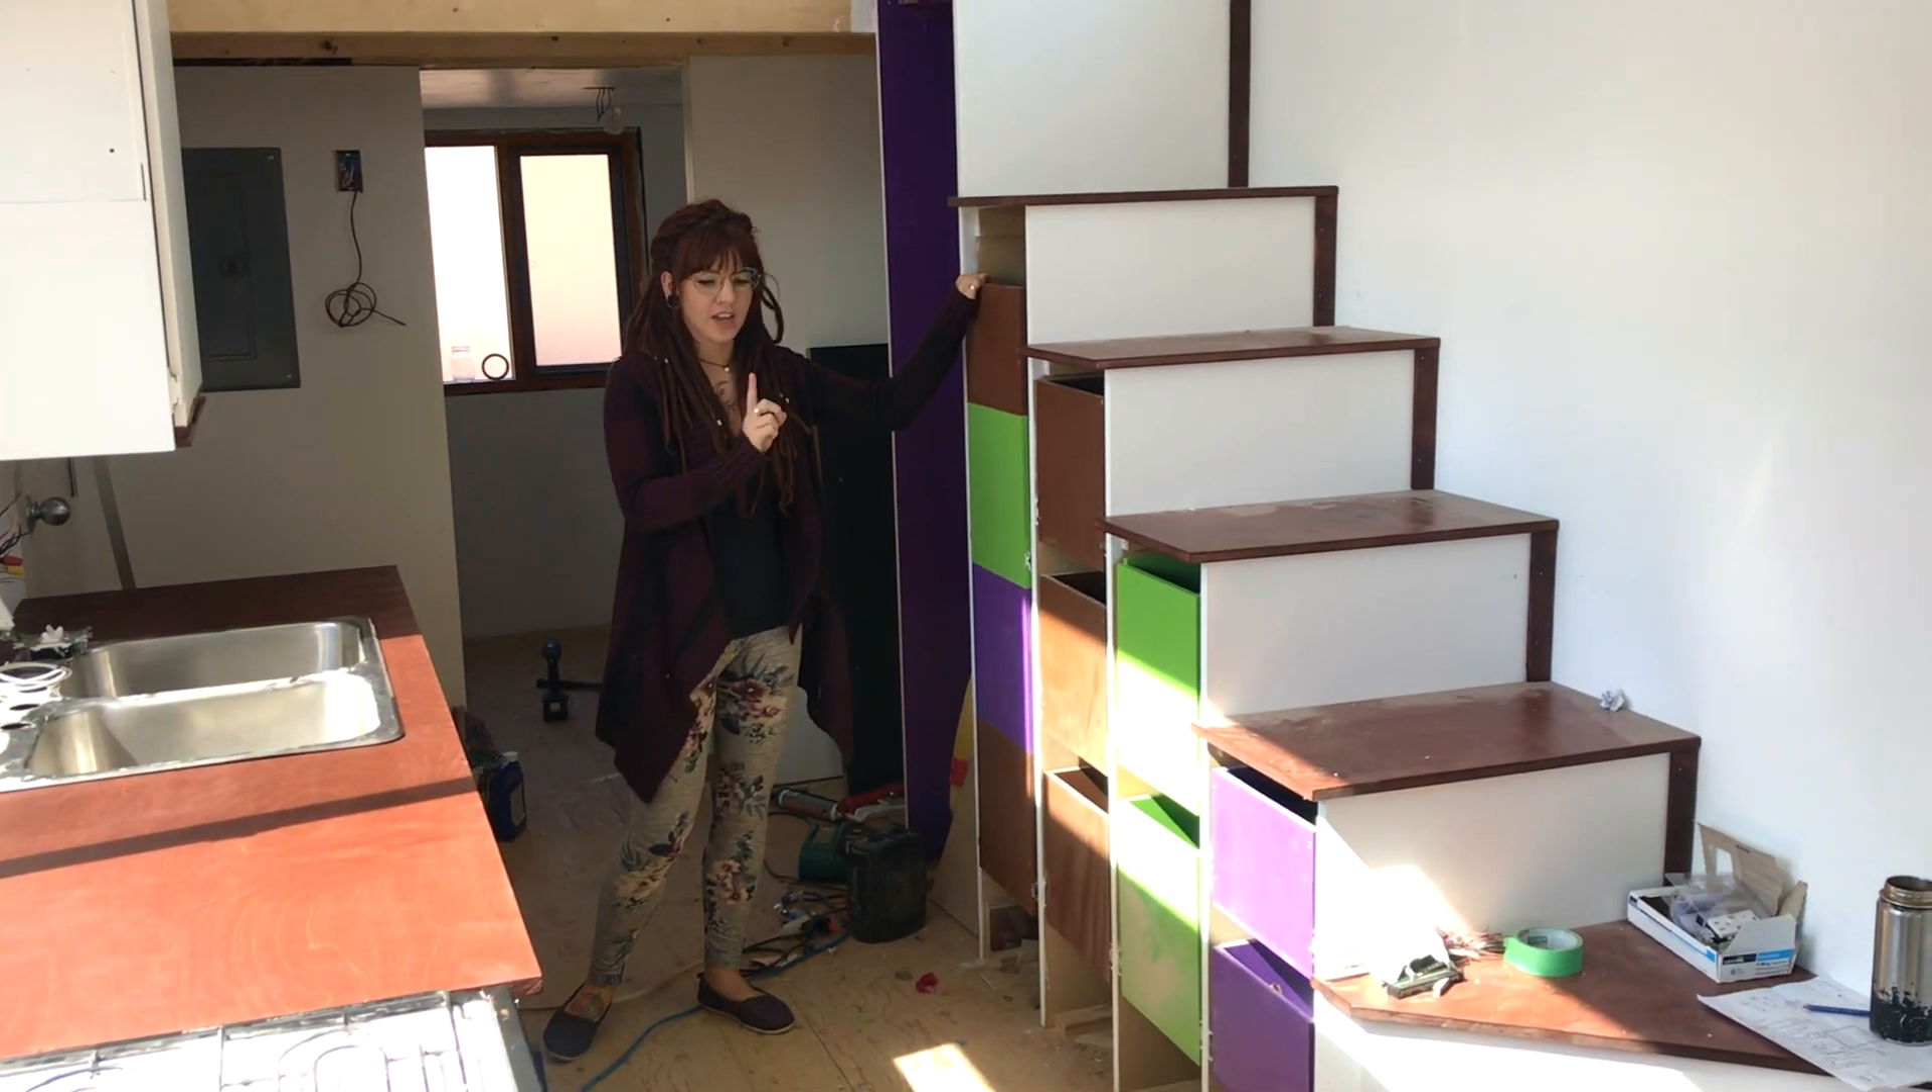We still have to put all of the door fronts on our drawers and handles on our drawers.